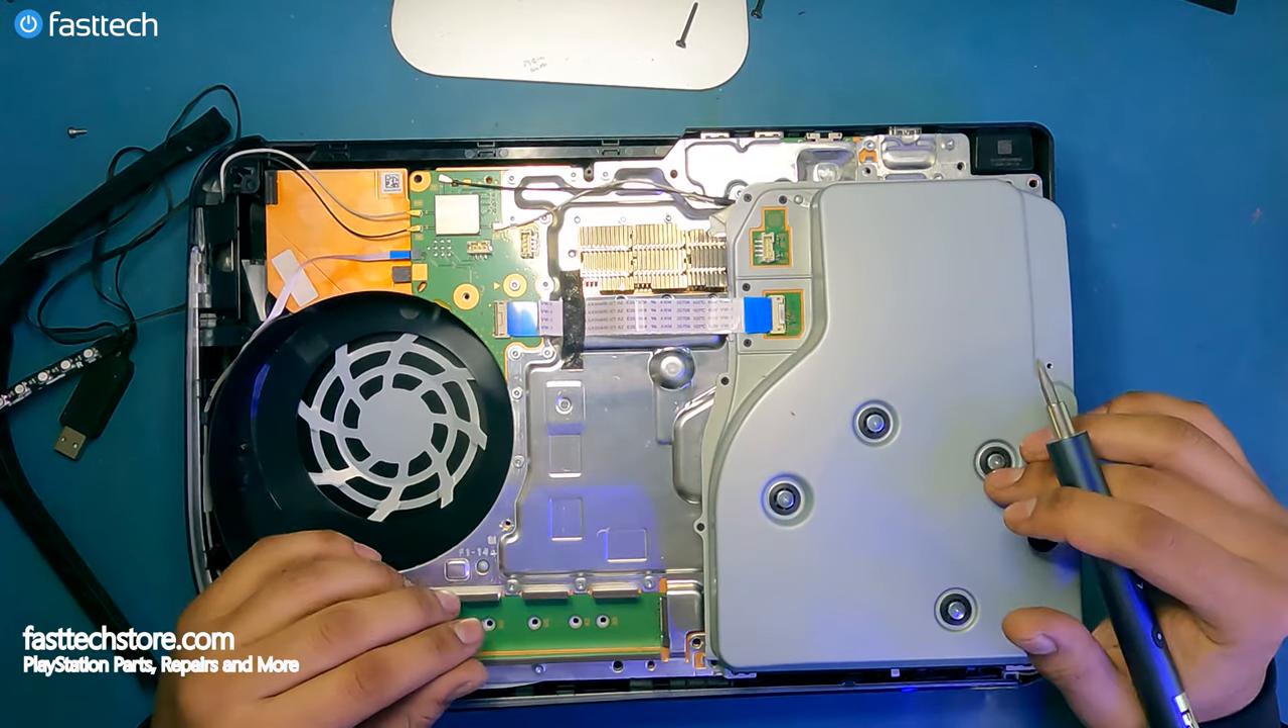Now we've removed the cover. Now we have access to the disk drive.